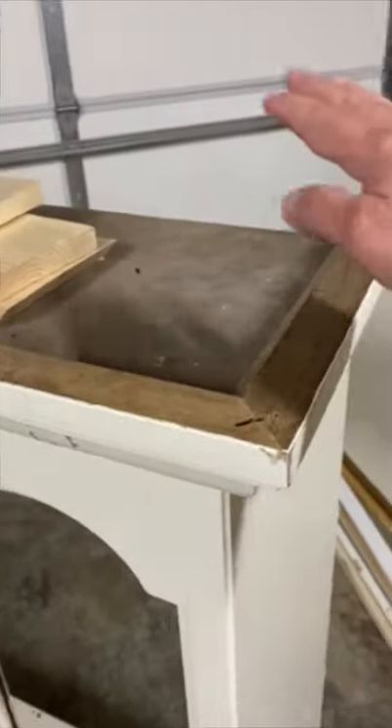The top has this crown molding um that sticks up so obviously this isn't flat.